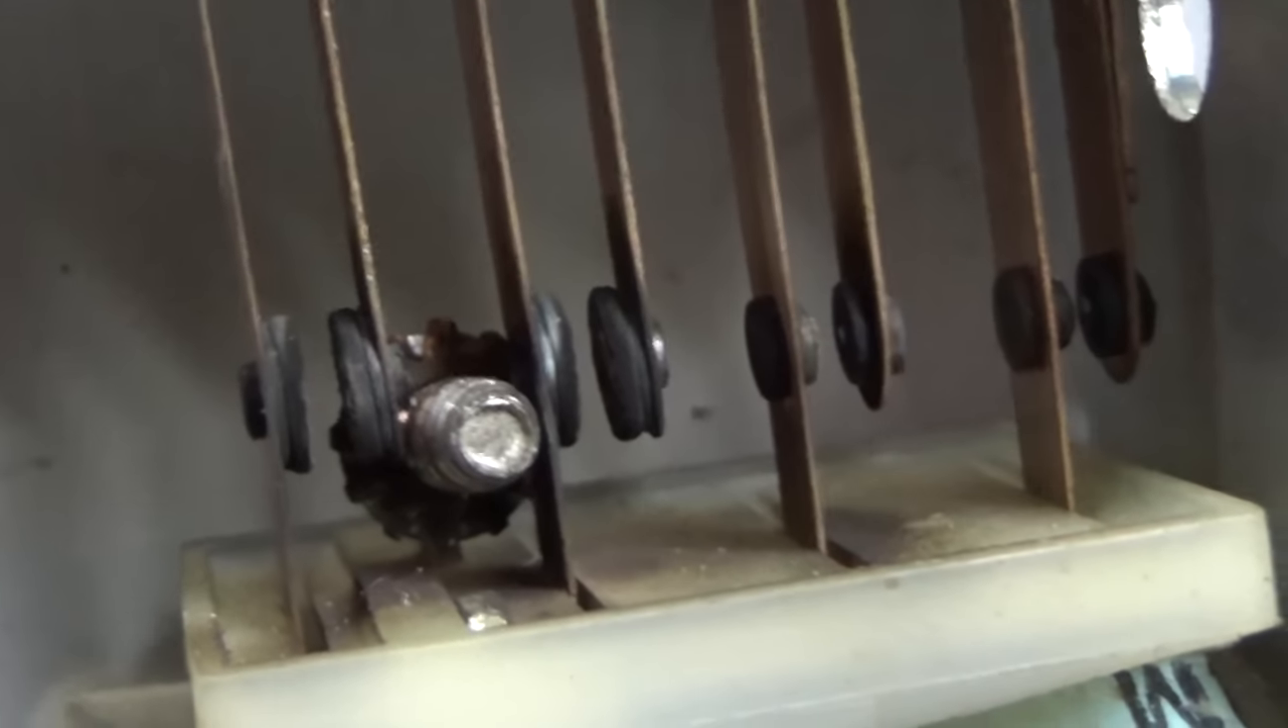There is a screw perfectly stuck in the relay.